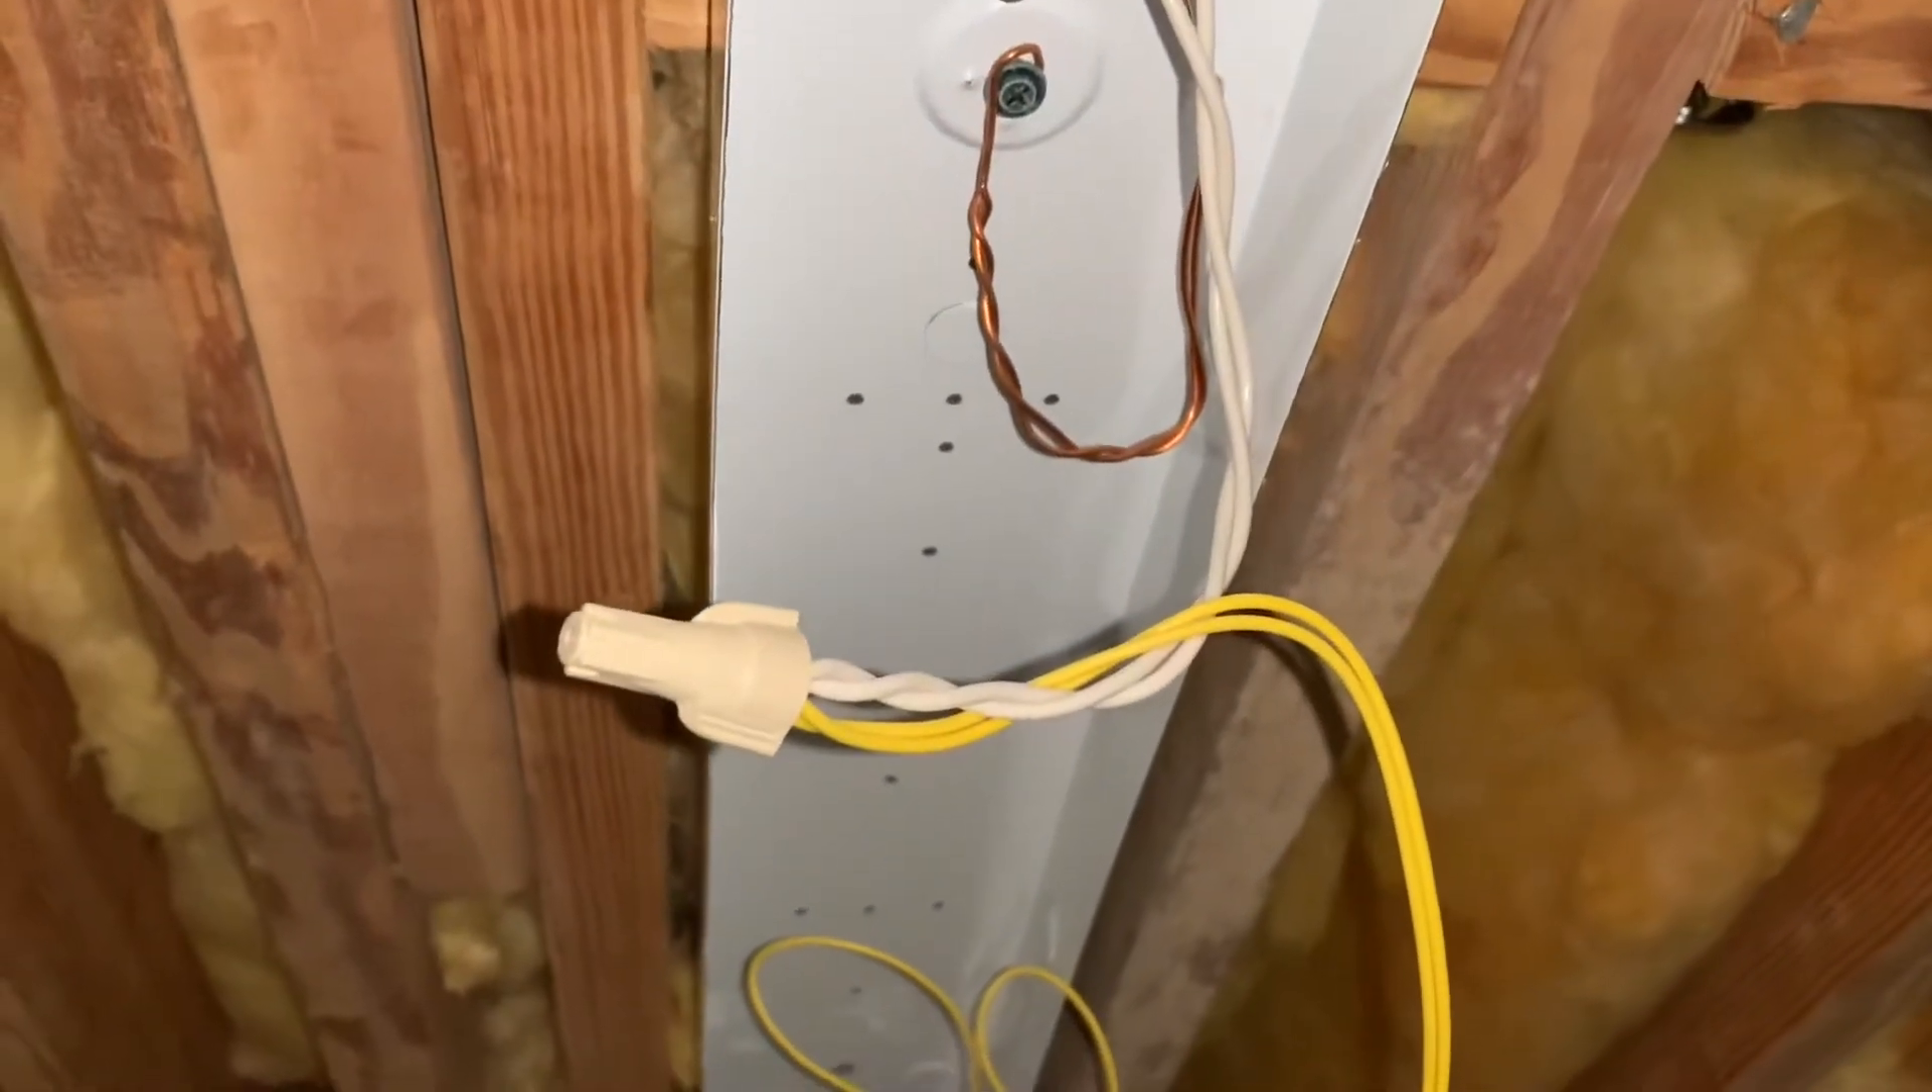I stripped those yellows and twisted them together in the wire nut with the white neutrals coming from the house.